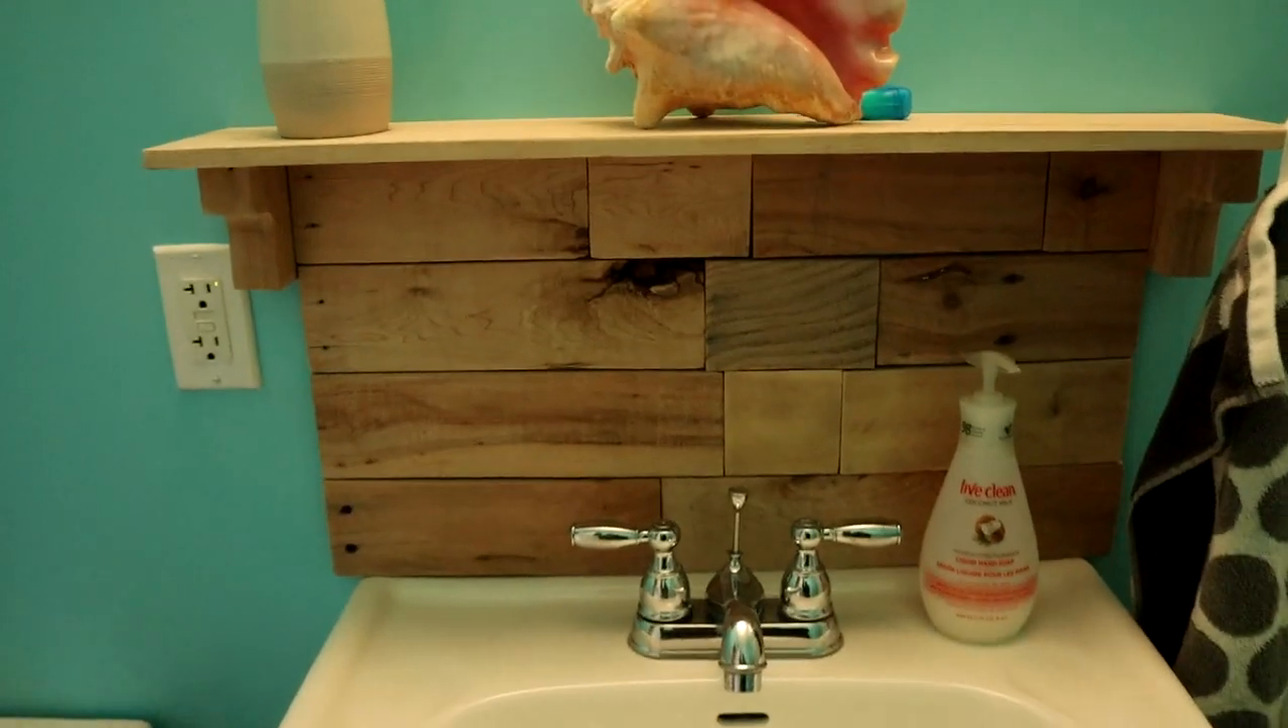I have put a new backing here a bit of a pallet splashback.